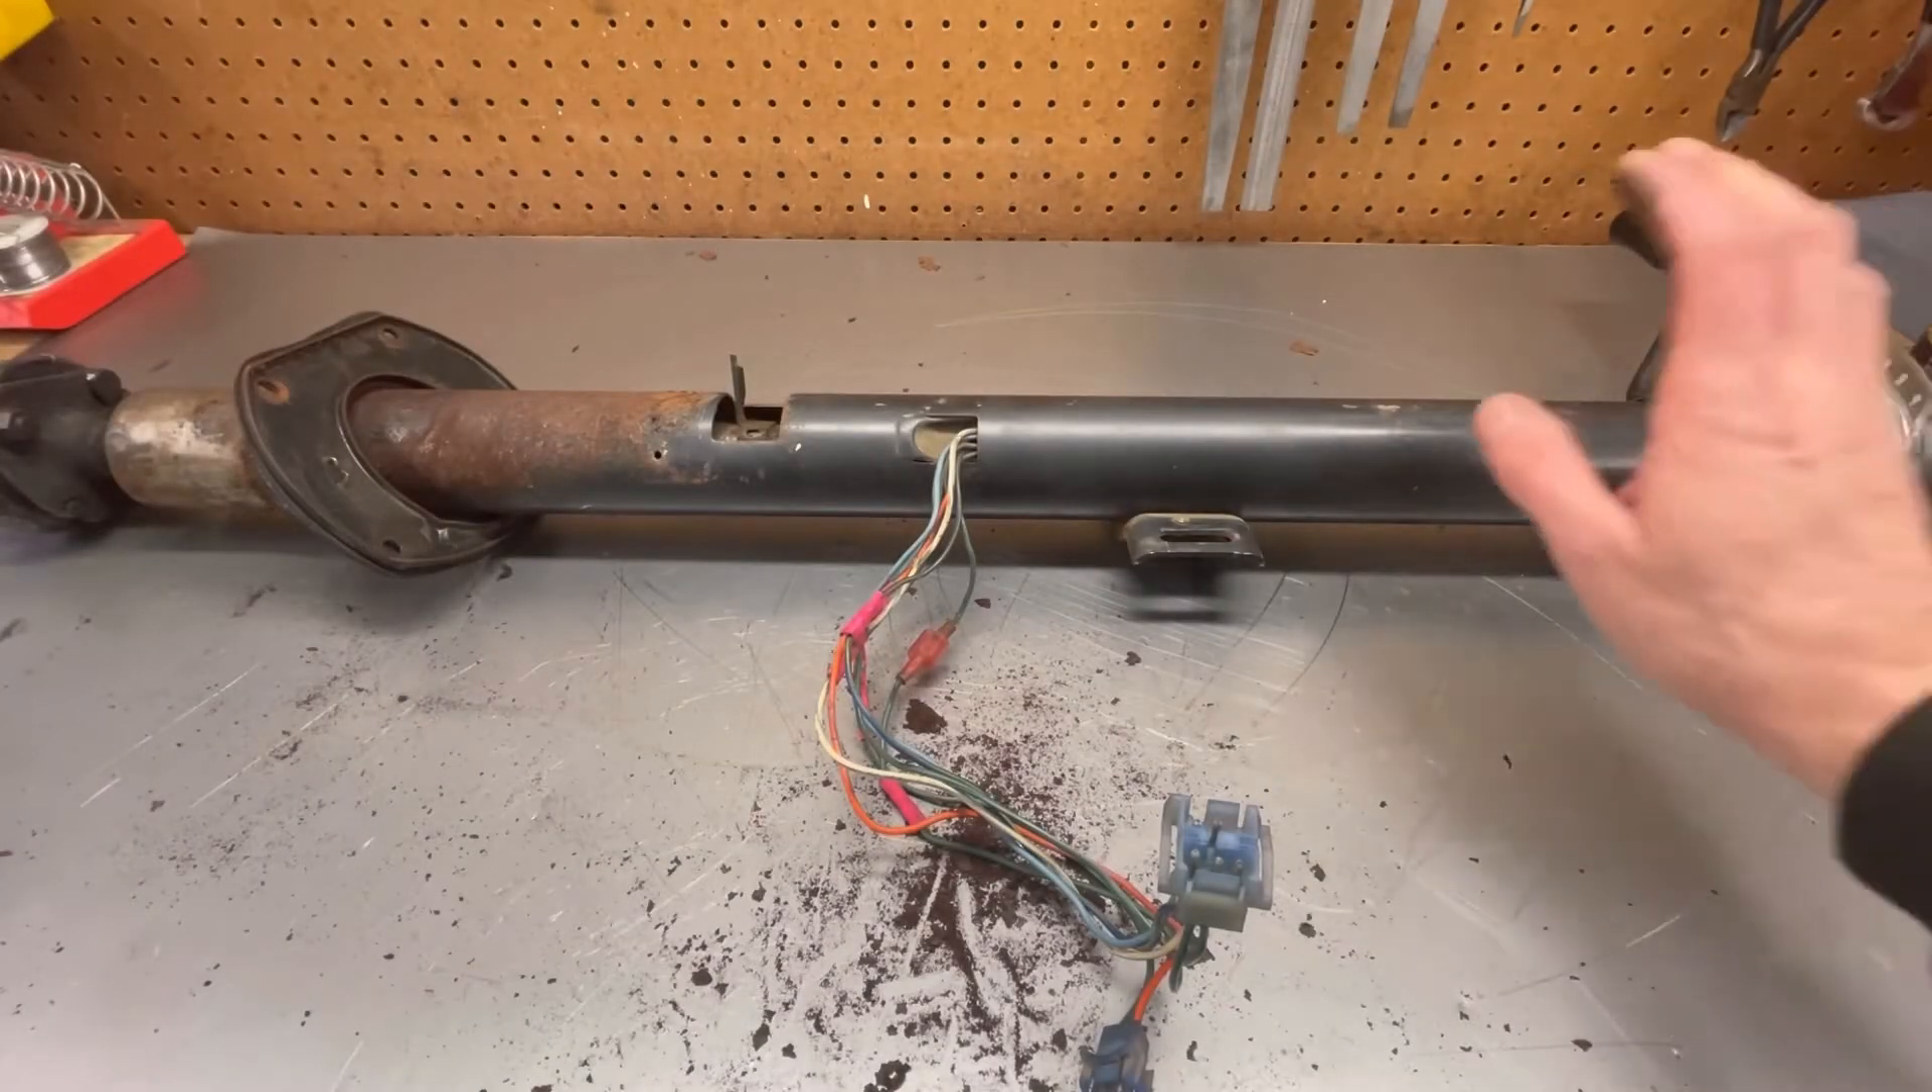So i got the steering column pulled out of the 68.